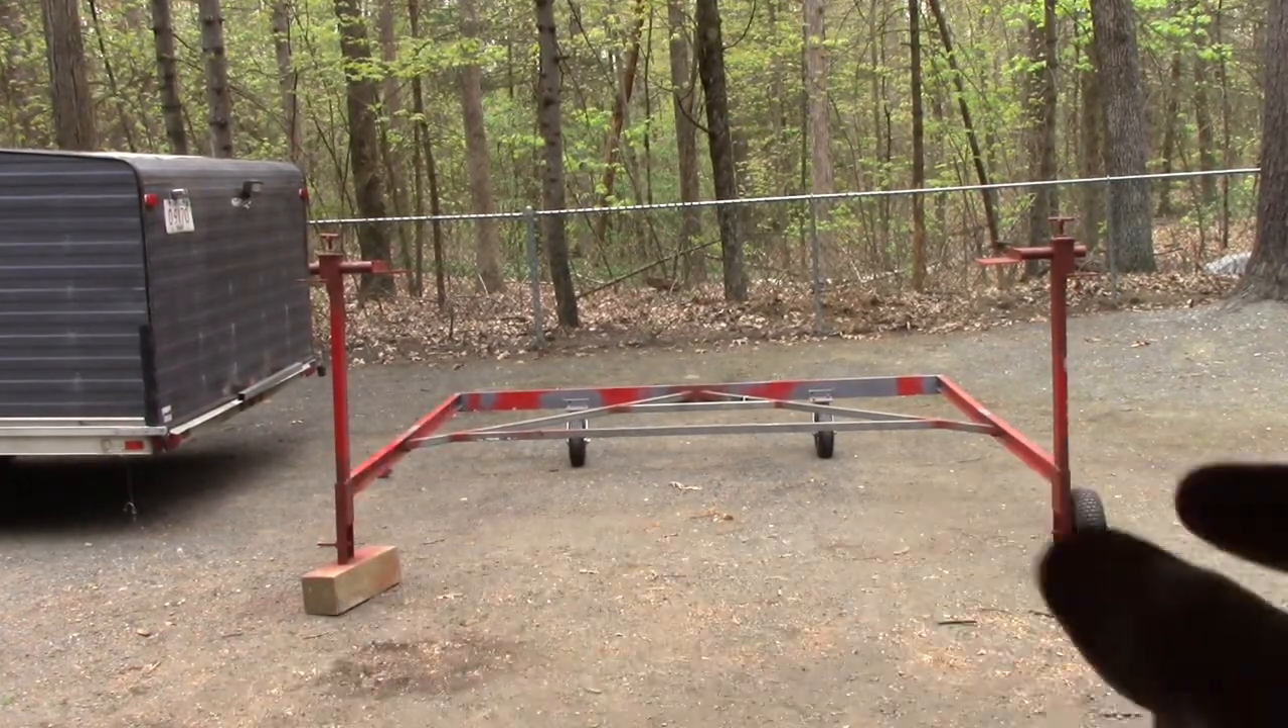So we got the uh the uprights done and uh still gotta put the wheel on there.